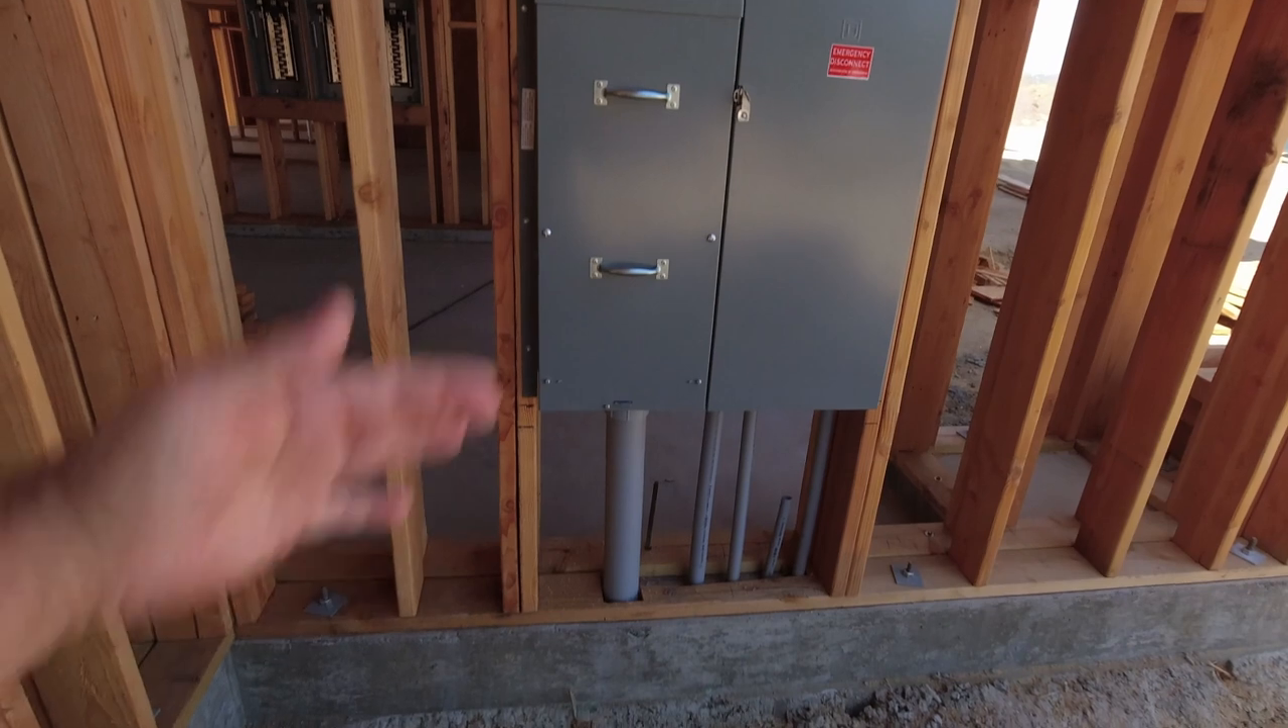But, yeah, we got the 400 amp panel in. Everything lined up nice.